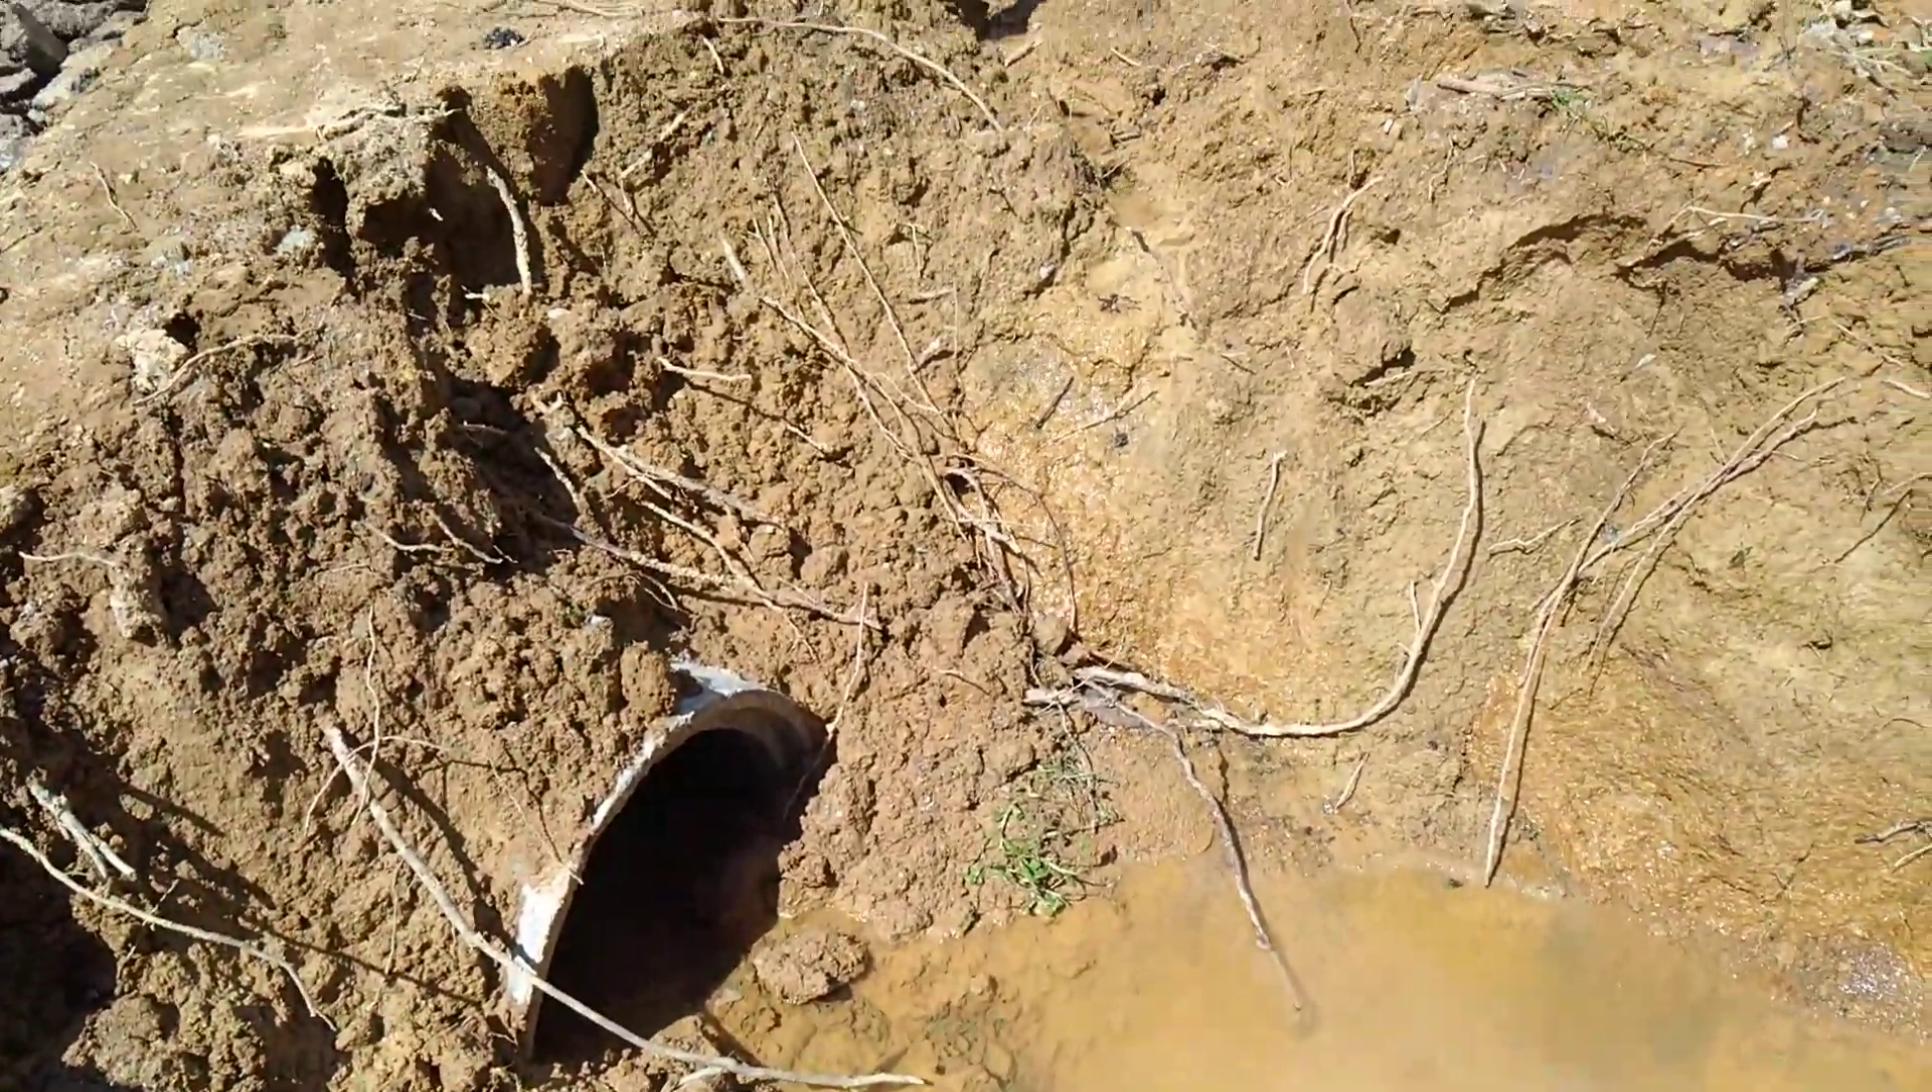Can you see that? This is what I've done here. I've put in a culvert, a big cement culvert under the road.